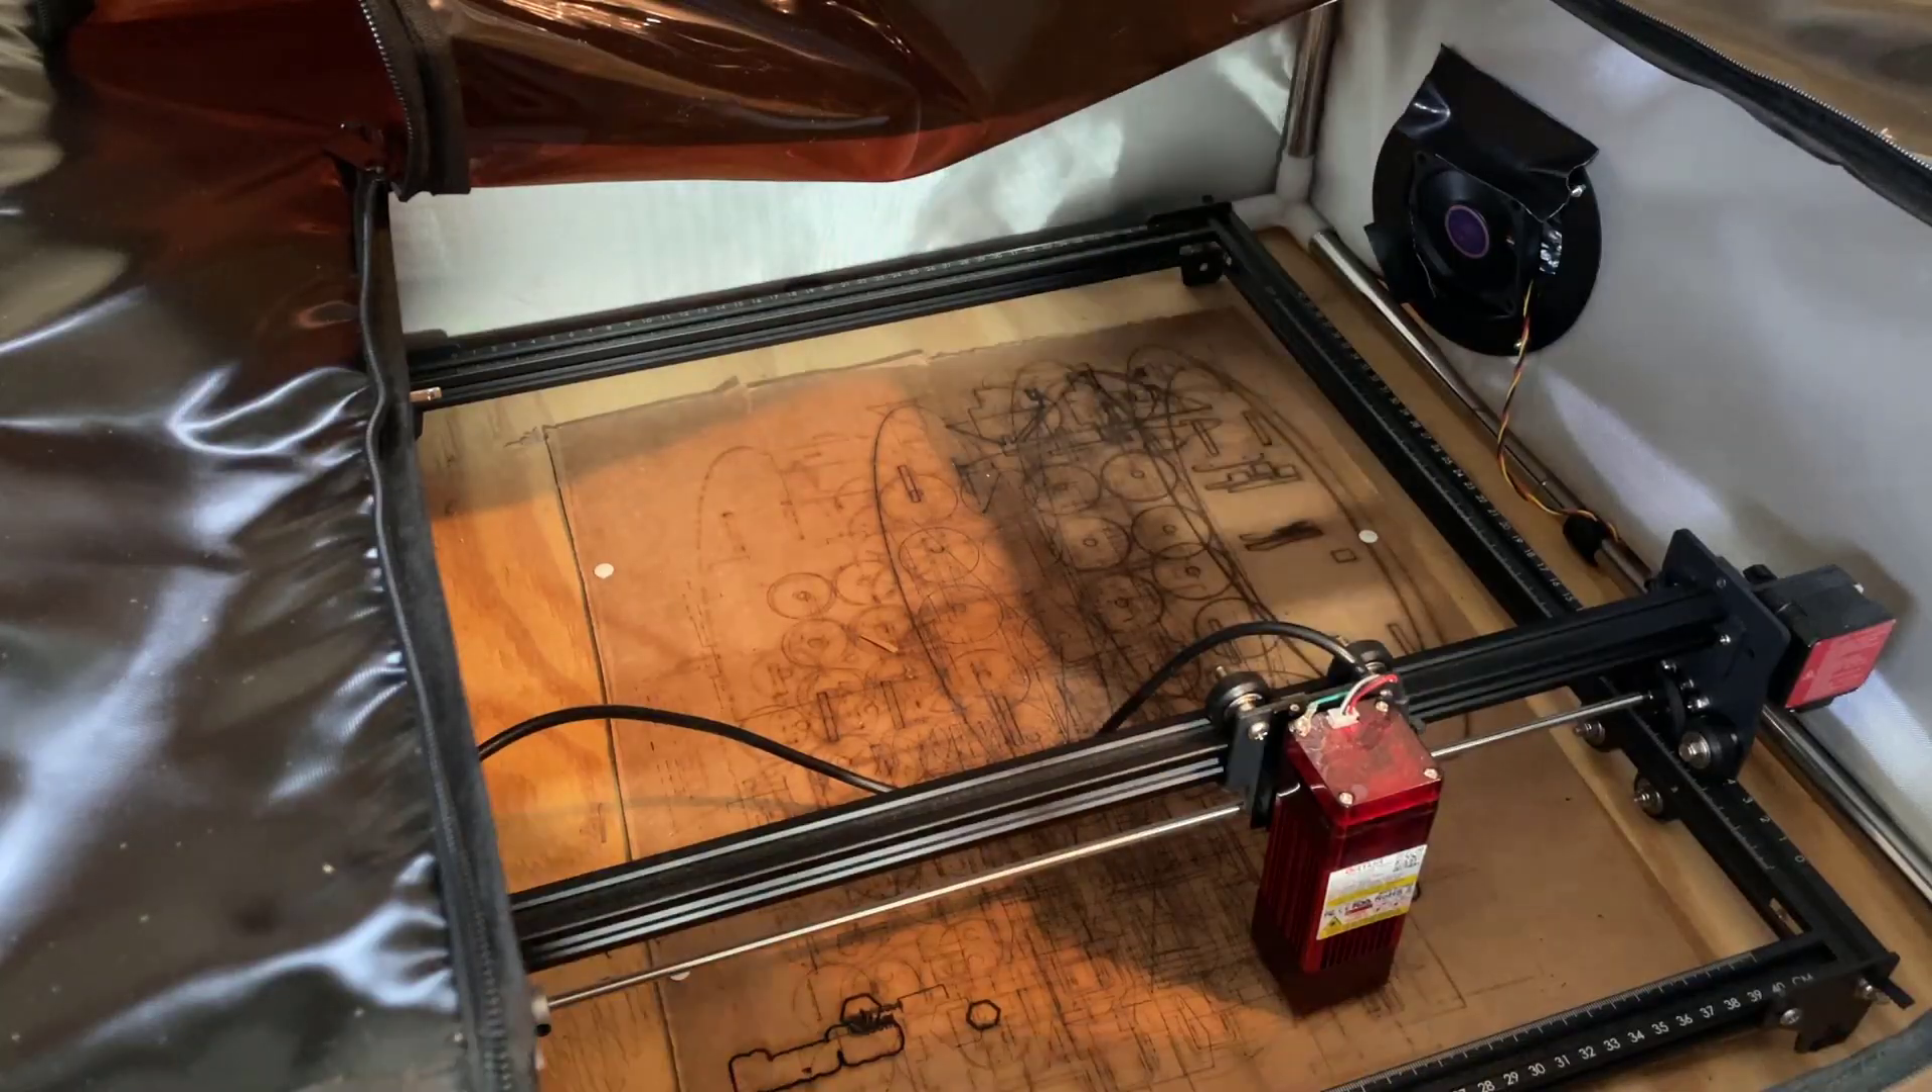And there is our lovely fan in place.